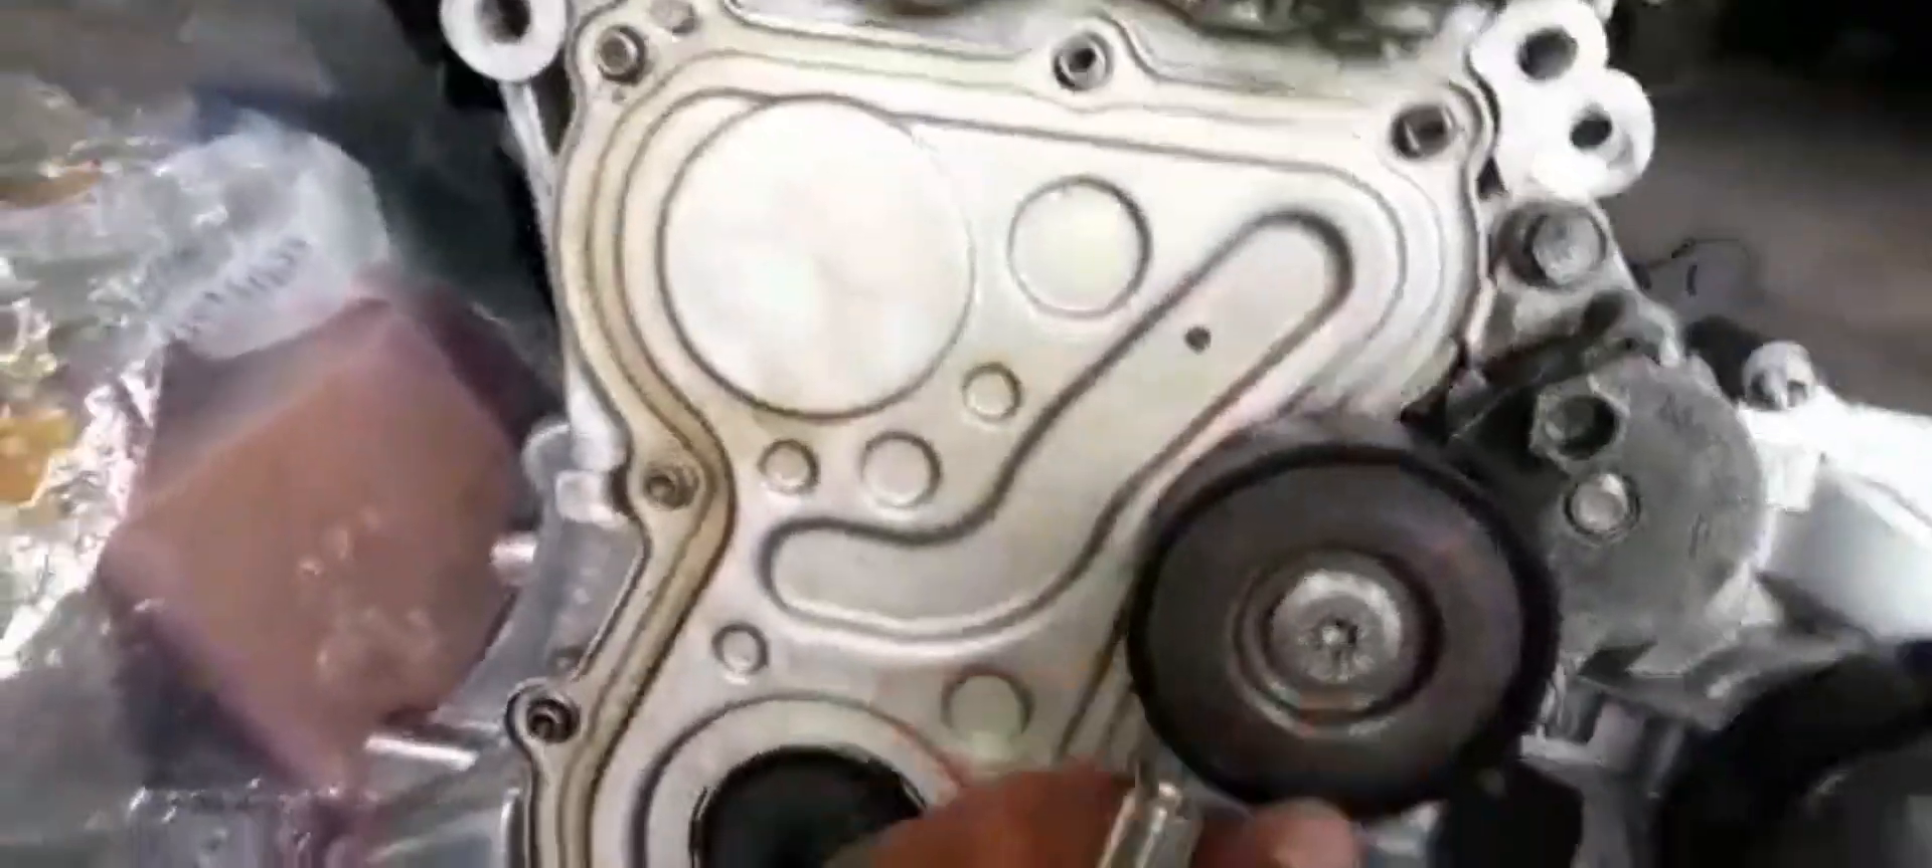Ya instale lo que es la tapa donde van los tensores de la correa.